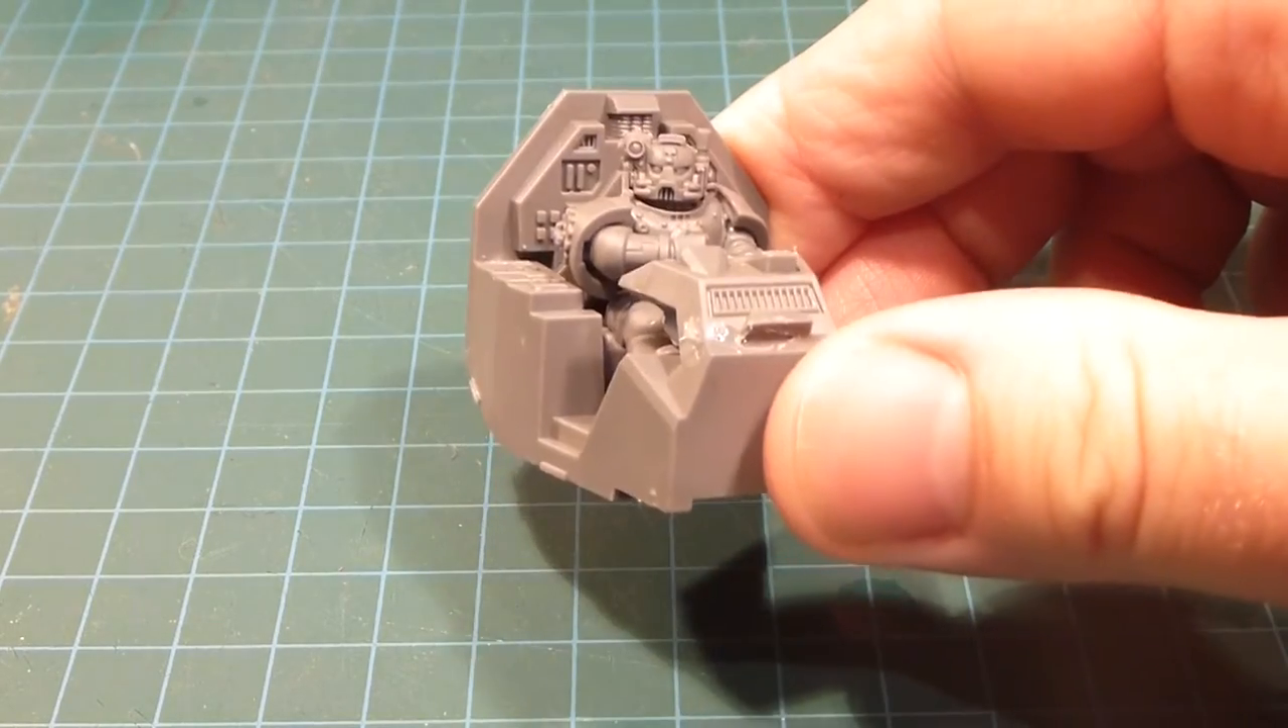So we've got this cockpit sub-assembly all assembled here and I'm going to get this all primed up and we'll work on this guy first and then we'll move on to the larger portion of the gunship.